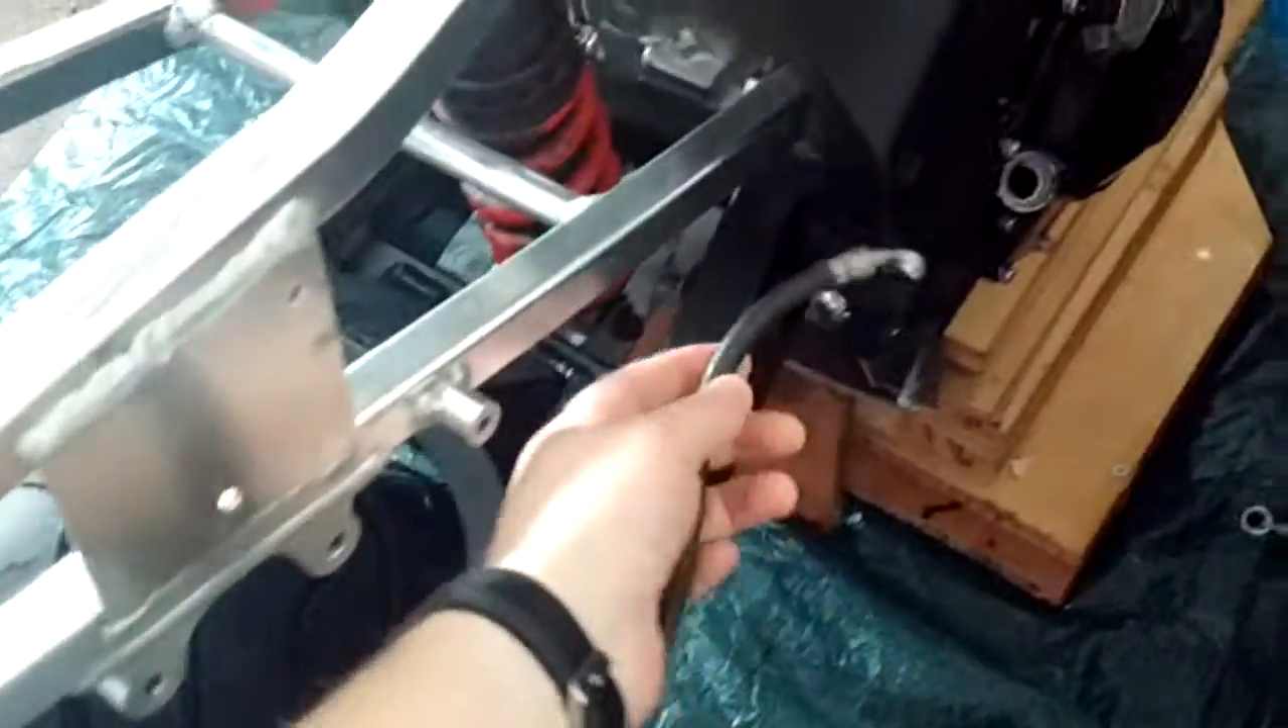That's the rear brake hose. Obviously I can't hook that up to anything at this stage because there's nothing to hook it up to.